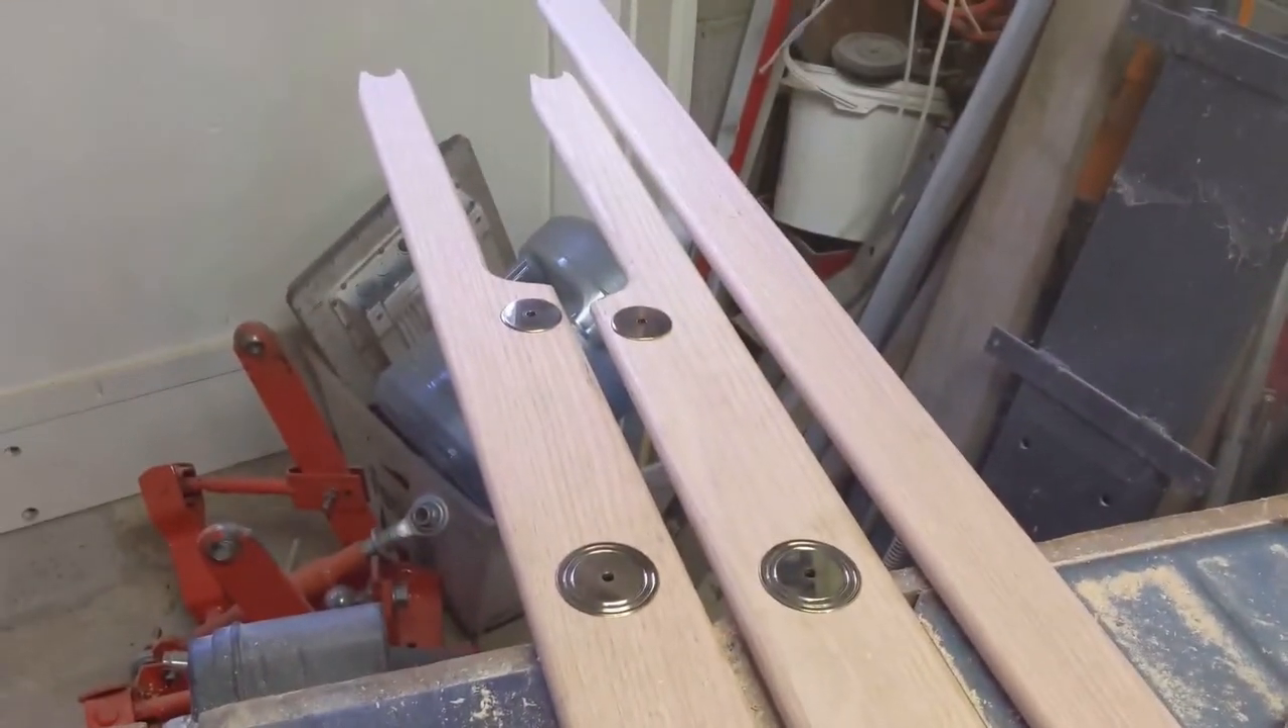And there are the rosettes polished up and in place for this main part of the ladder.